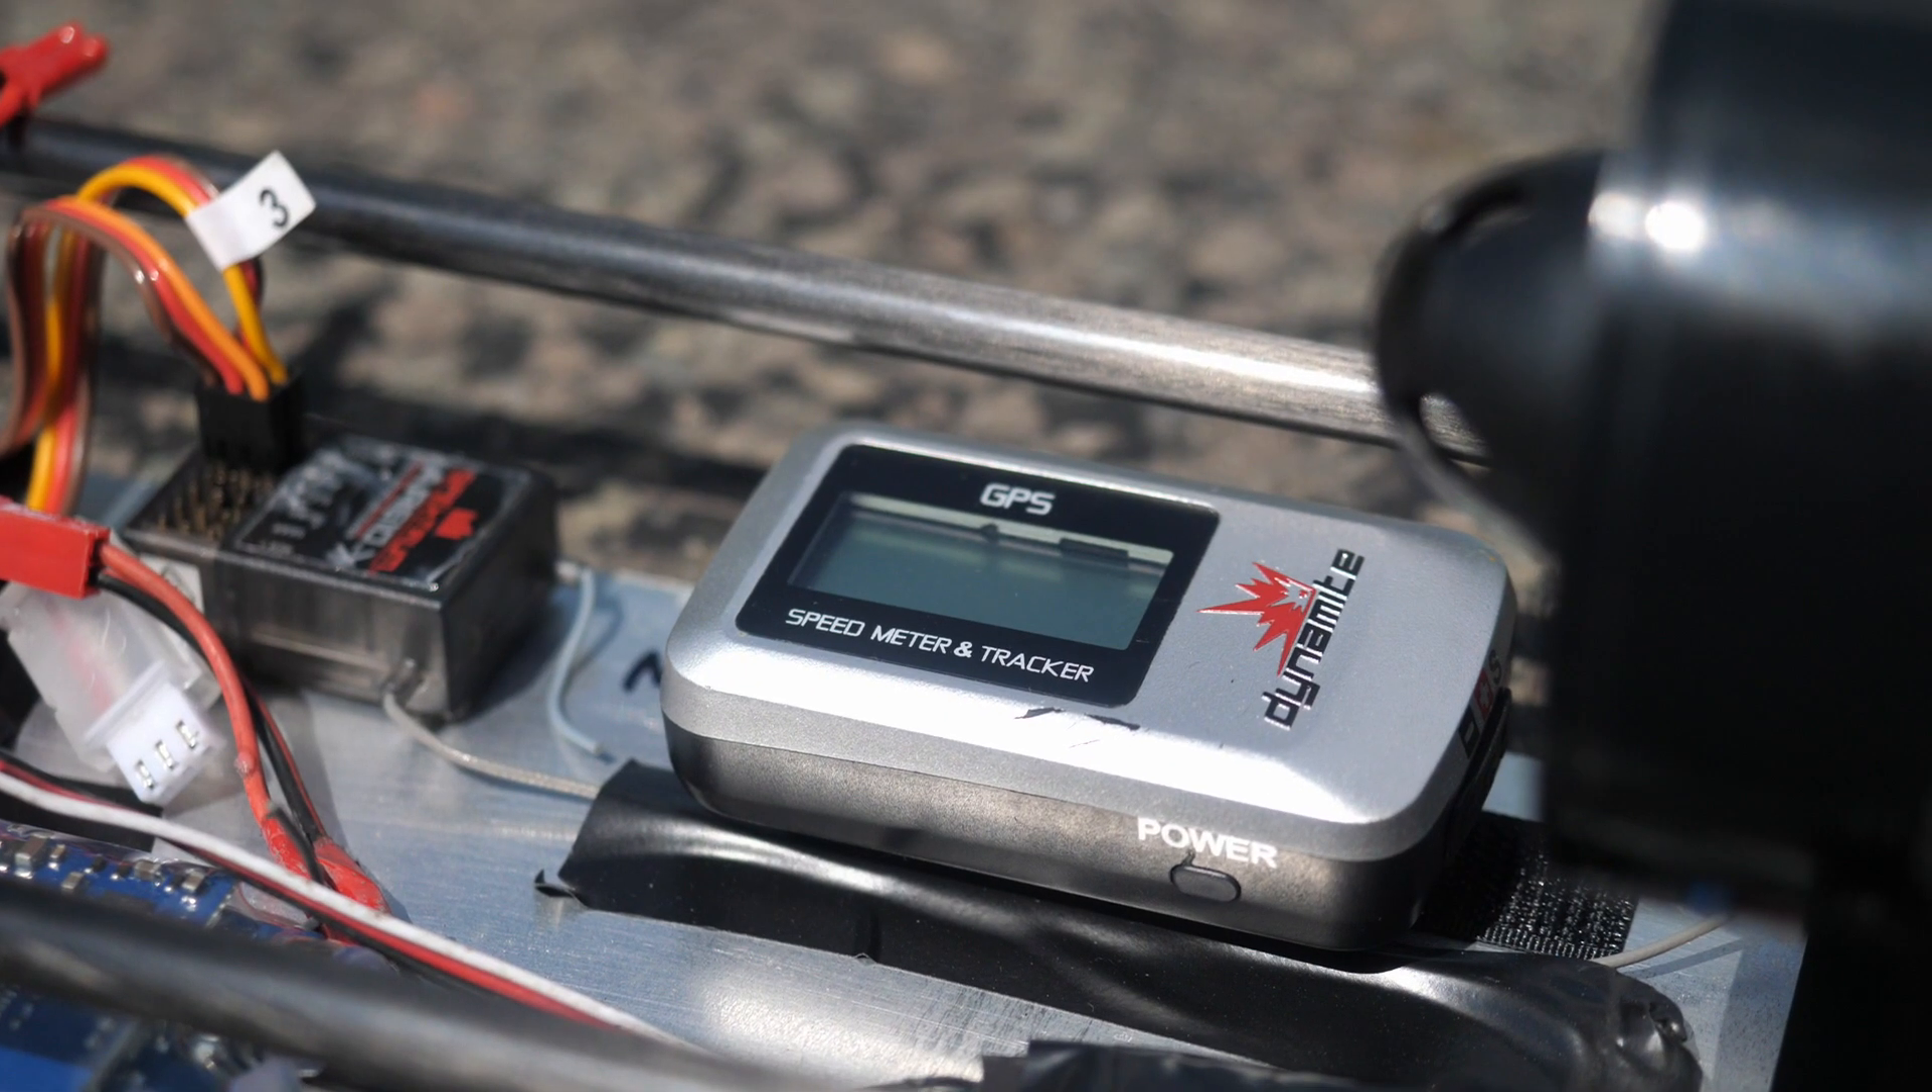Right, I've got the rocket system all set up now. I've done a few changes to the car. I've got the GPS on there so that we can measure what speed we get up to.